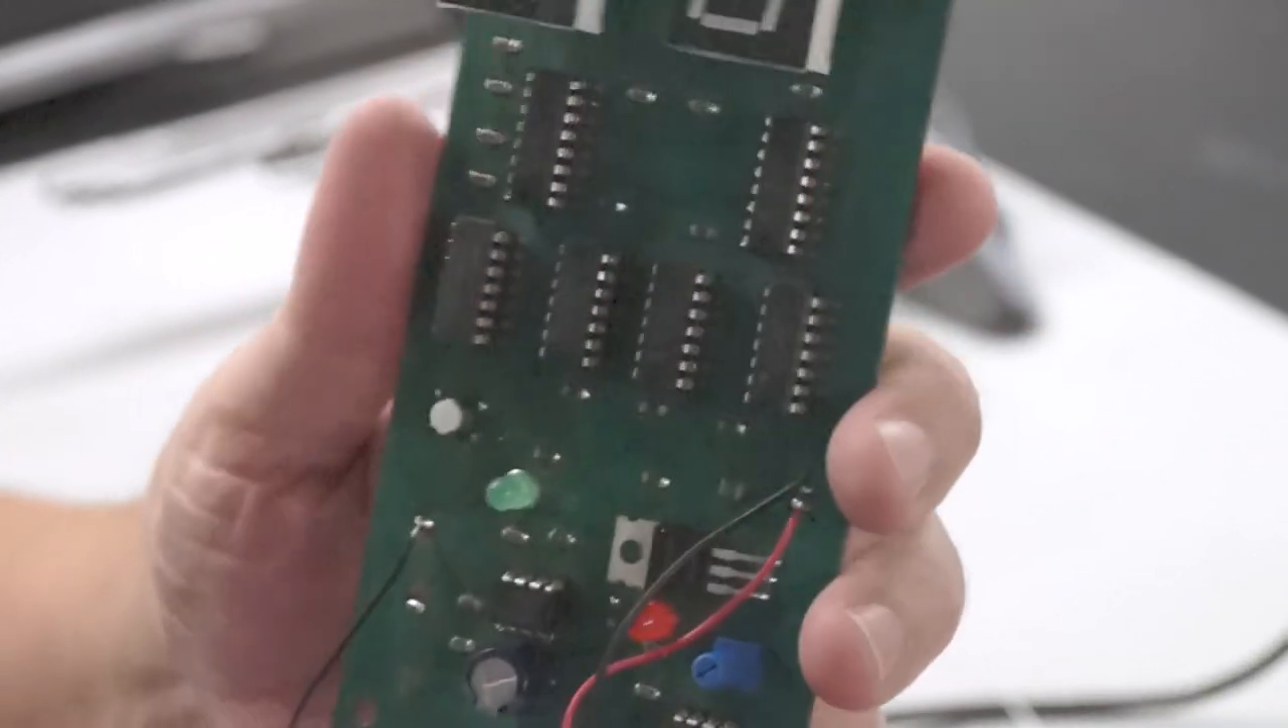Then I went, in this case, I applied sockets, then I applied all my integrated circuits into the board.